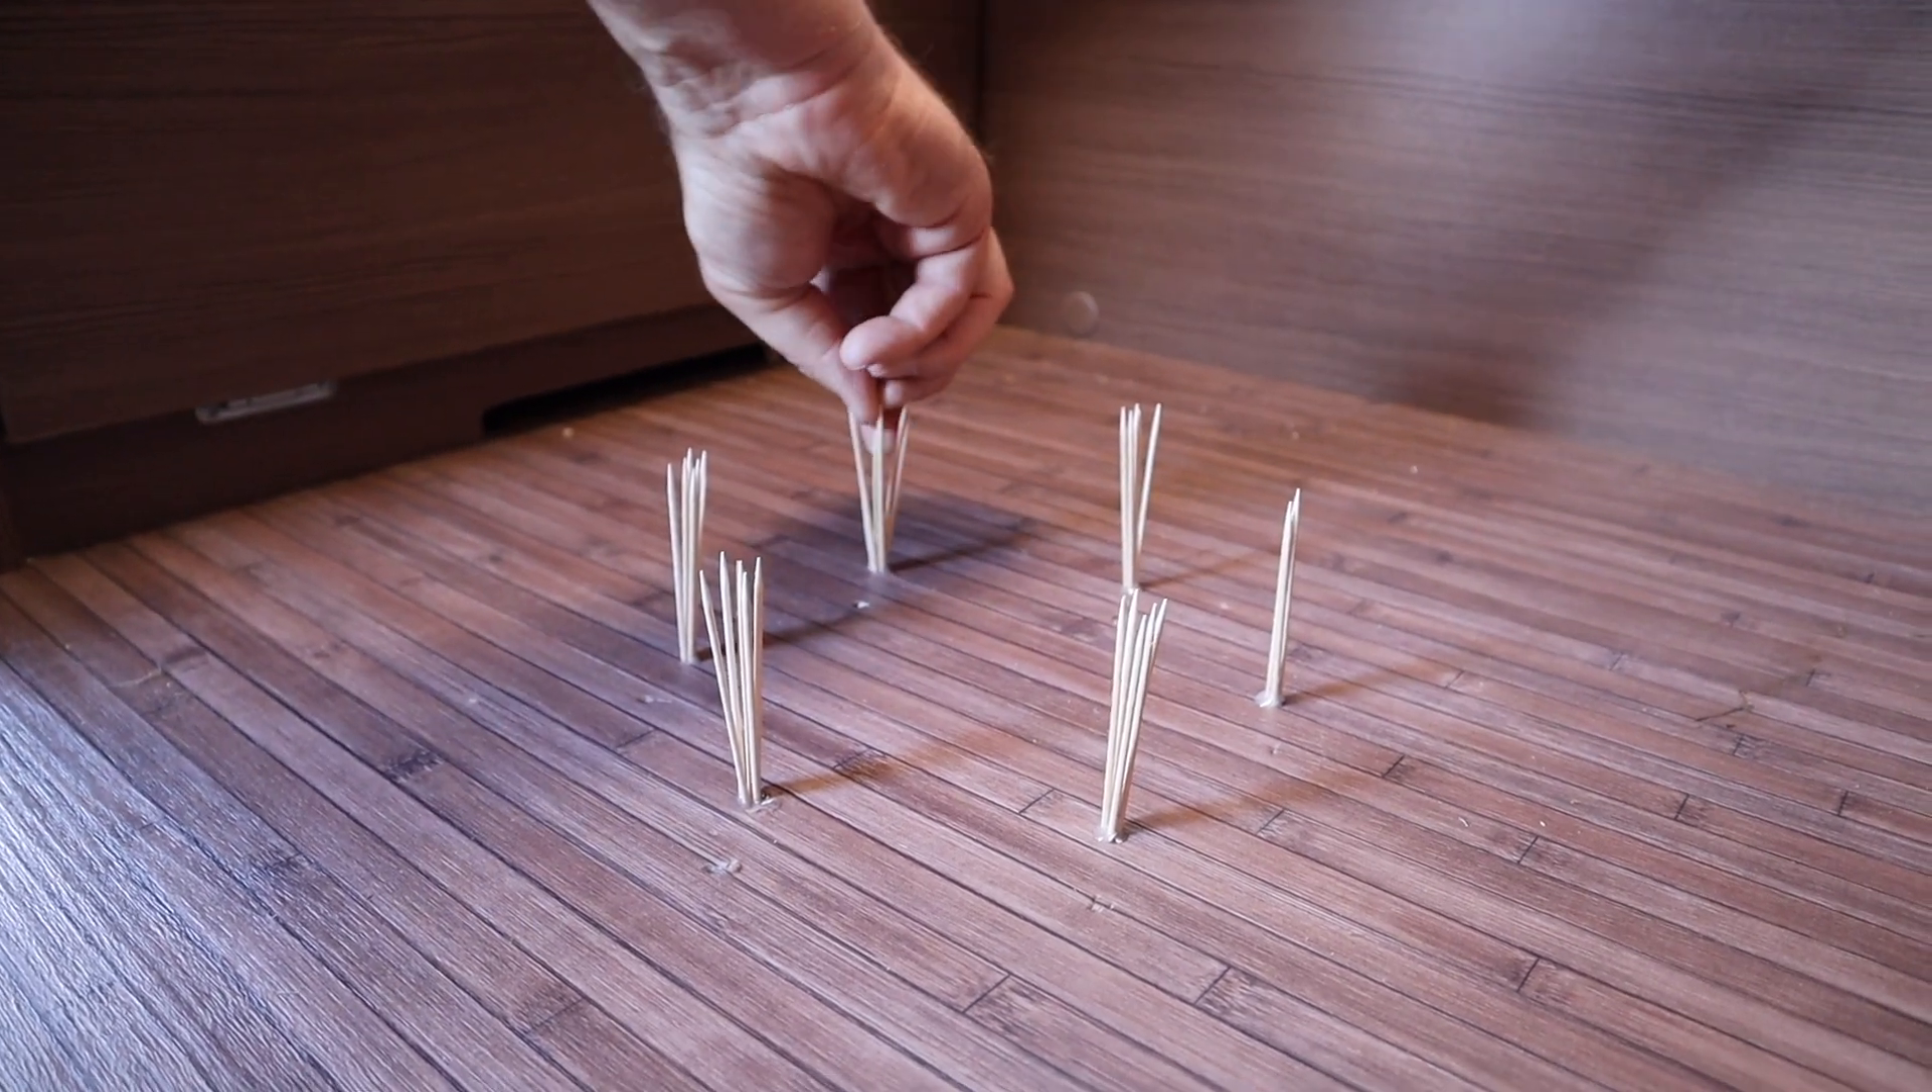That is all six holes filled with glue and cocktail sticks.